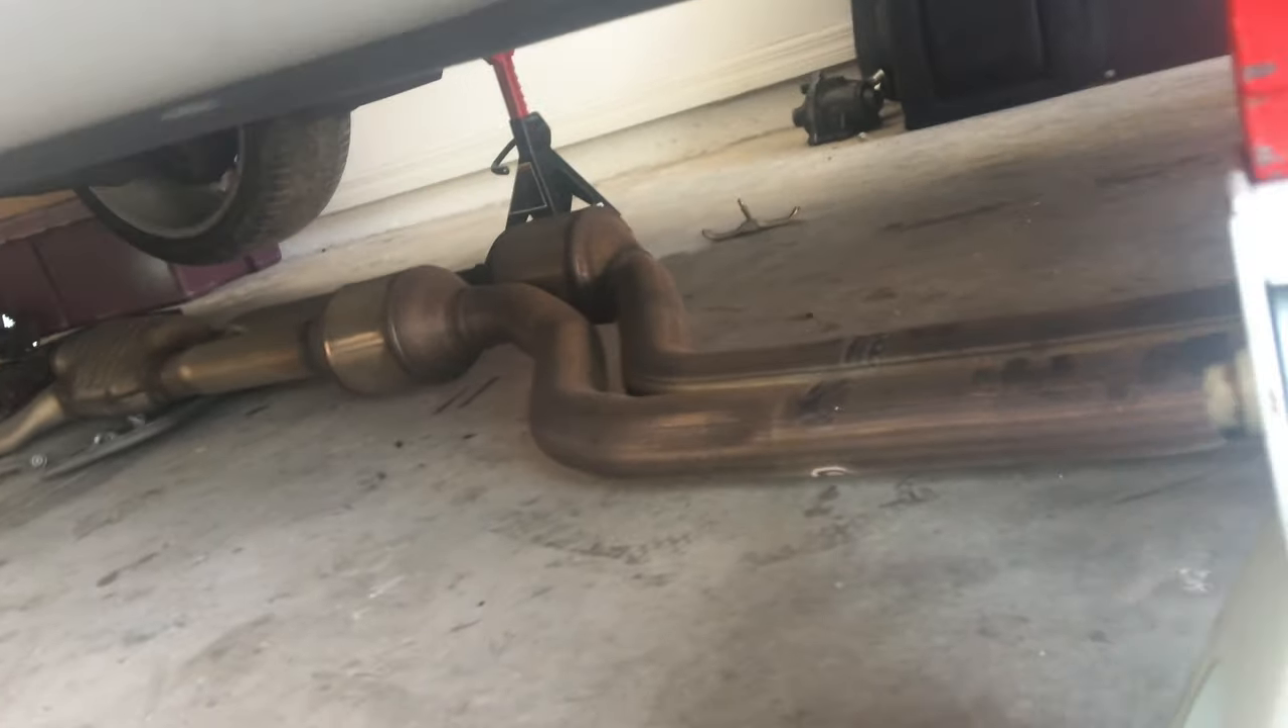So, now the exhaust is out.